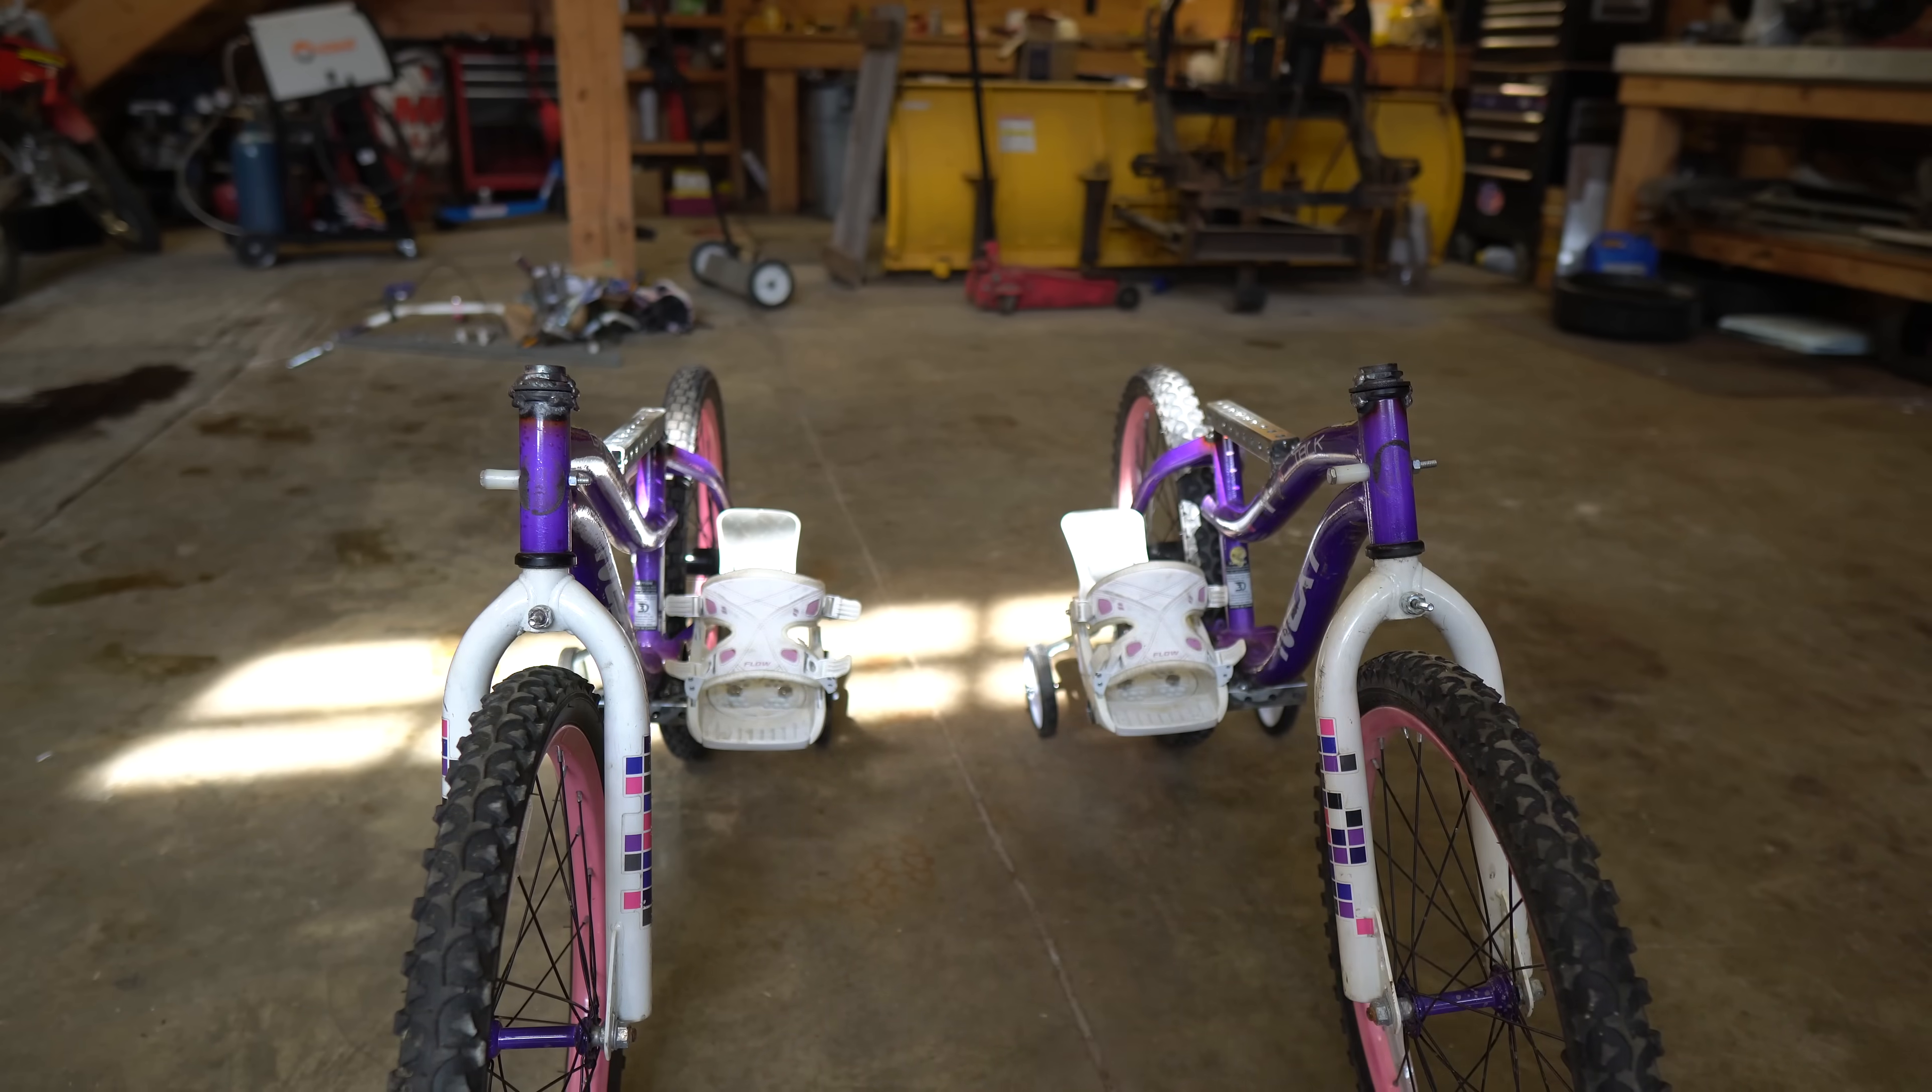Once the bindings were welded on the sides It was looking pretty cool and it was much easier to strap in by myself.